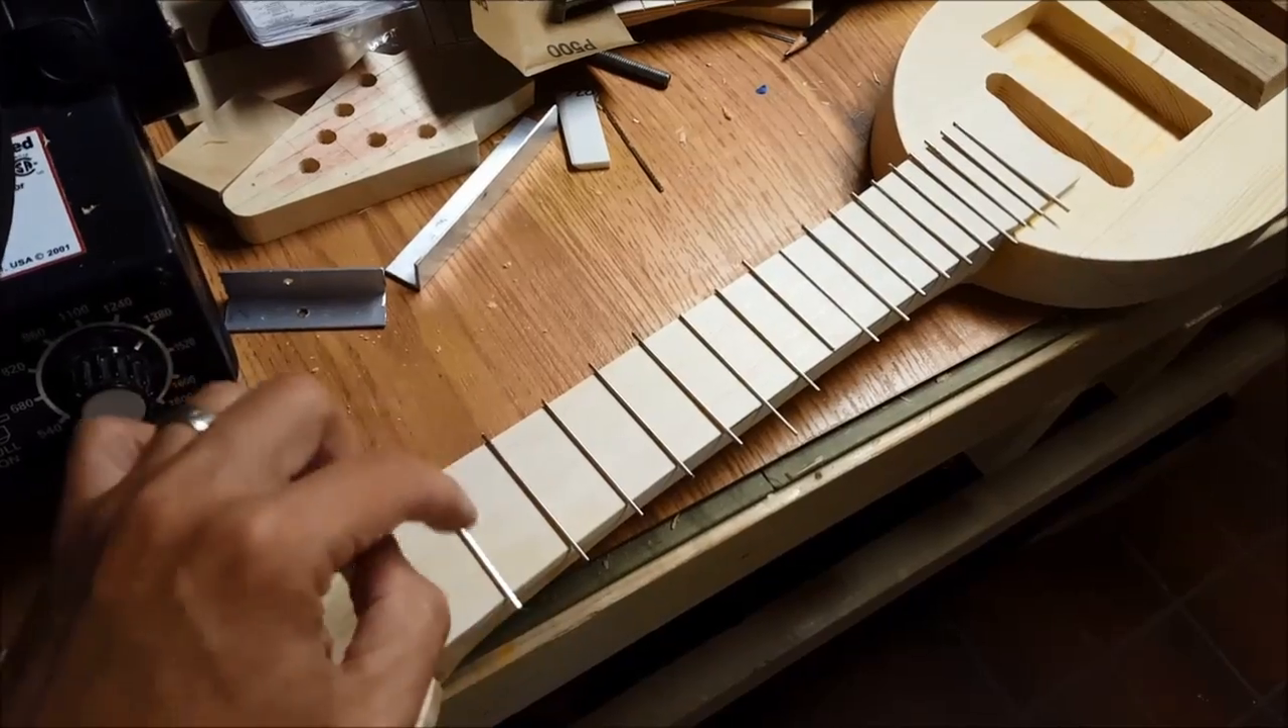We've got our frets cut. We need to glue these in and then trim them up.